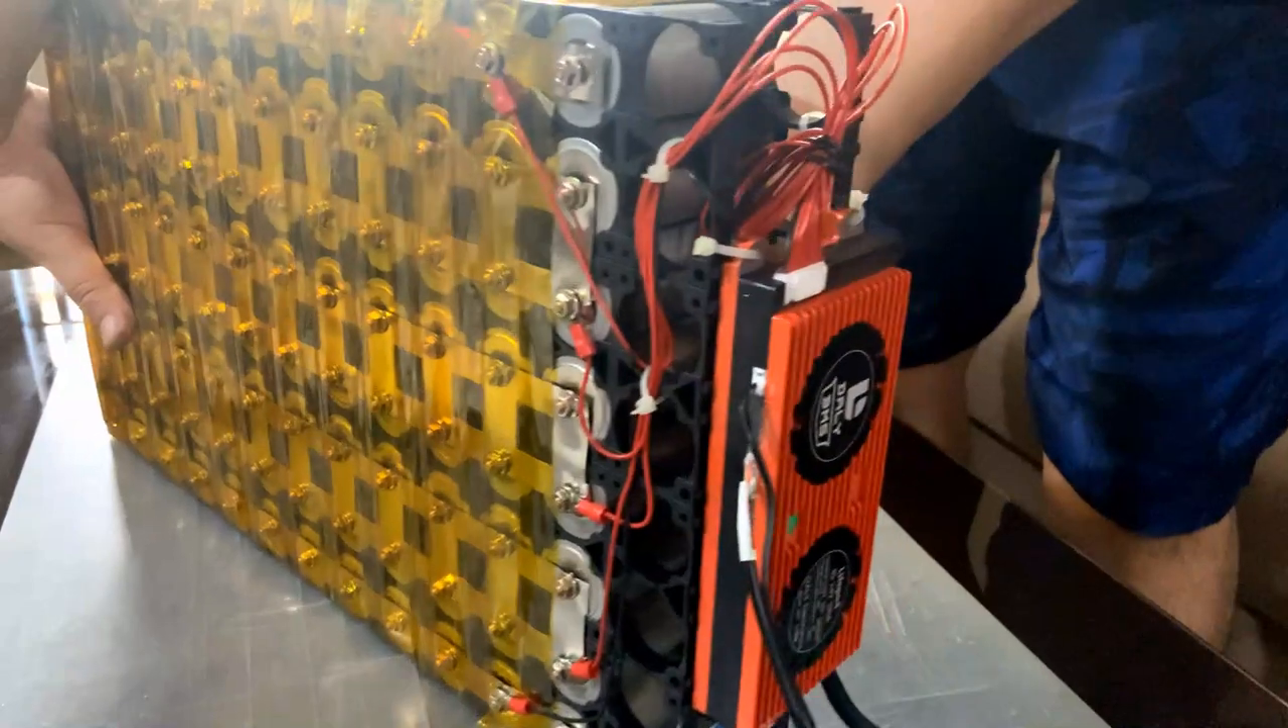Nakabit na rin natin ng BMS sa ating battery pack at nalagyan na rin natin ng zip tie ang mga balancing wires.